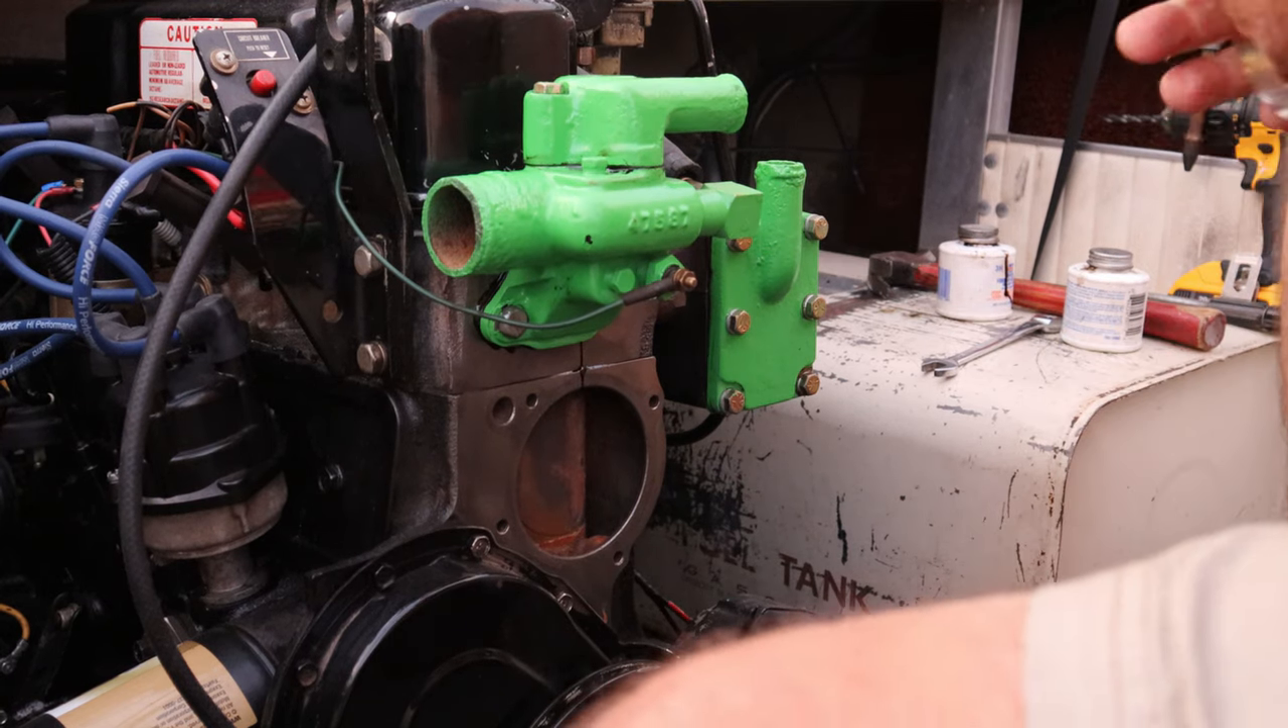All righty now that we got the thermostat housing back on we've got a little thermostat sending wire back on.